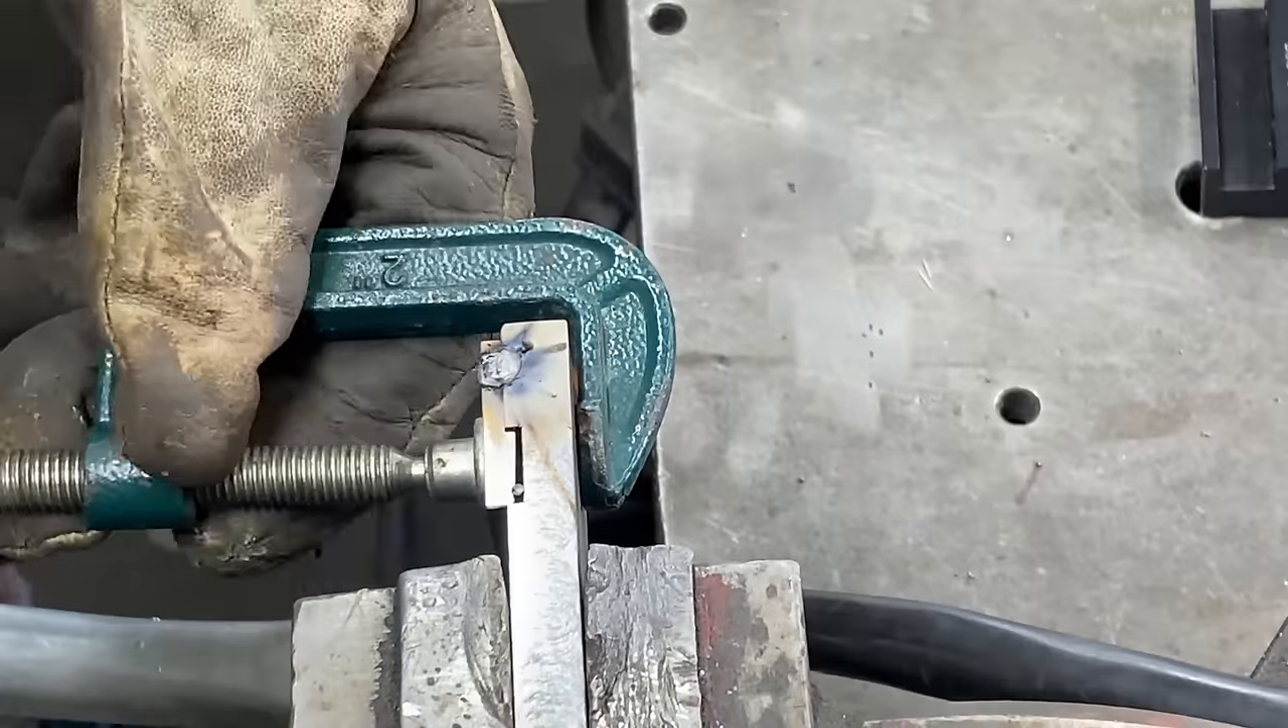I've clamped the two parts together without the blade and i'm just tacking it here so i can drill the bolt holes and keep all the alignment.